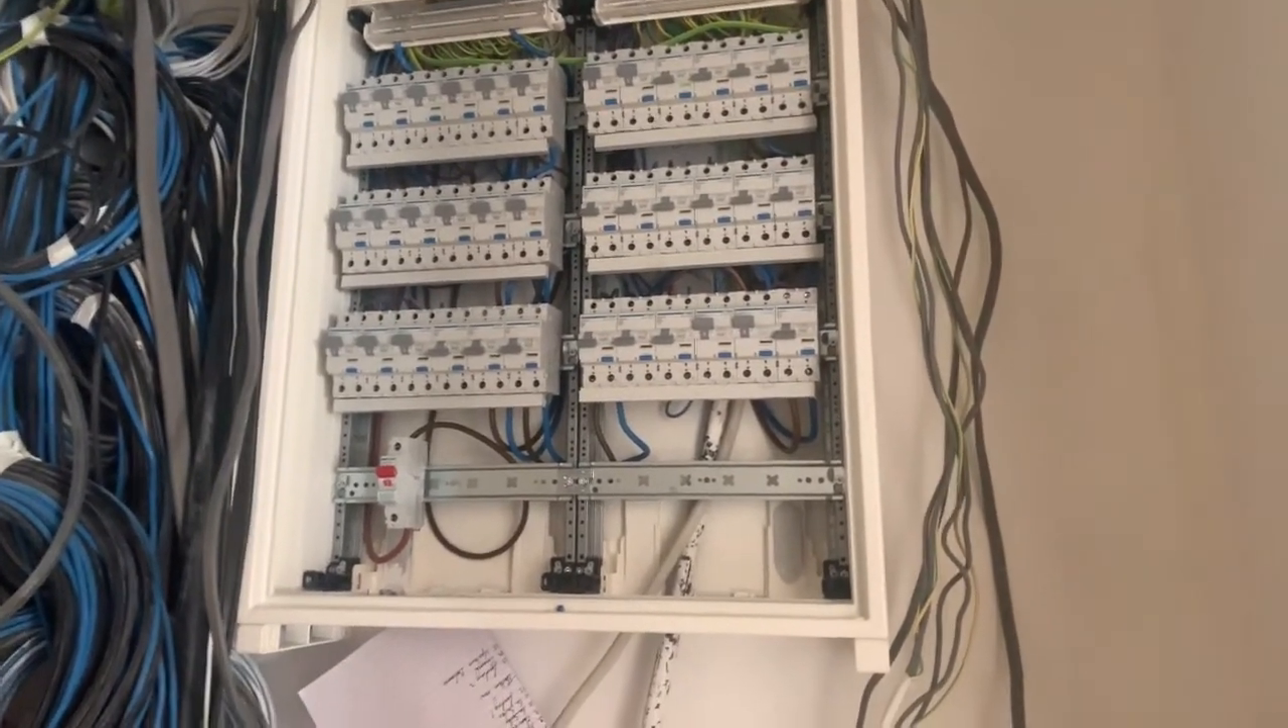Obviously this is a bare board right now we do have a cover plate to go on this and a door unit to go on it as well.